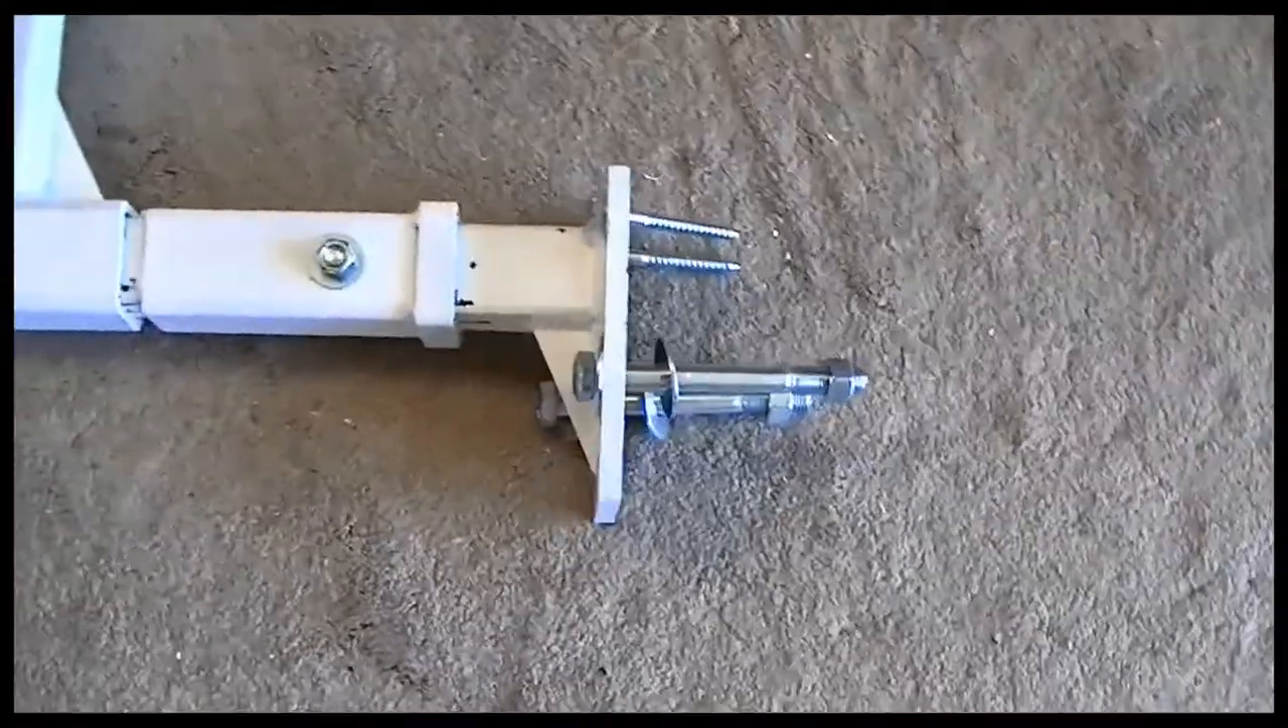So this is an assembled mock up. And I just put the bolts in.